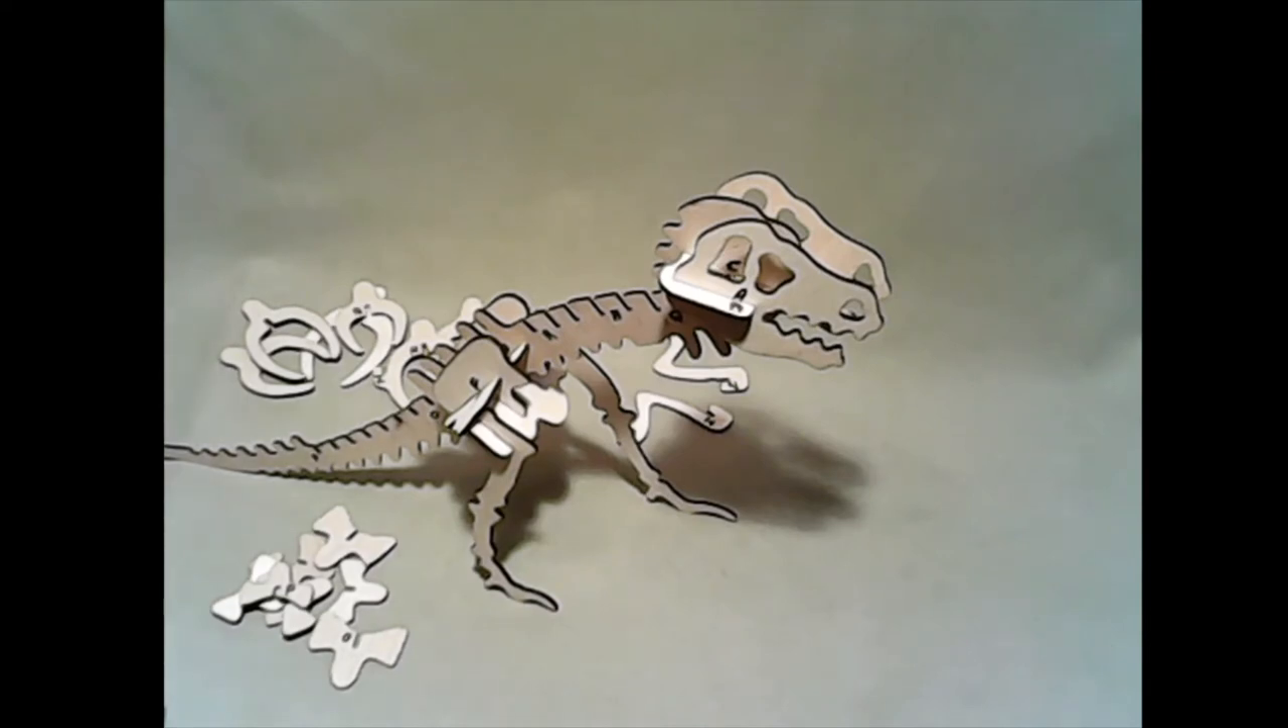So, now we have the T-Rex with his legs and his hips and his upper backbone and his lower backbone and his skull.